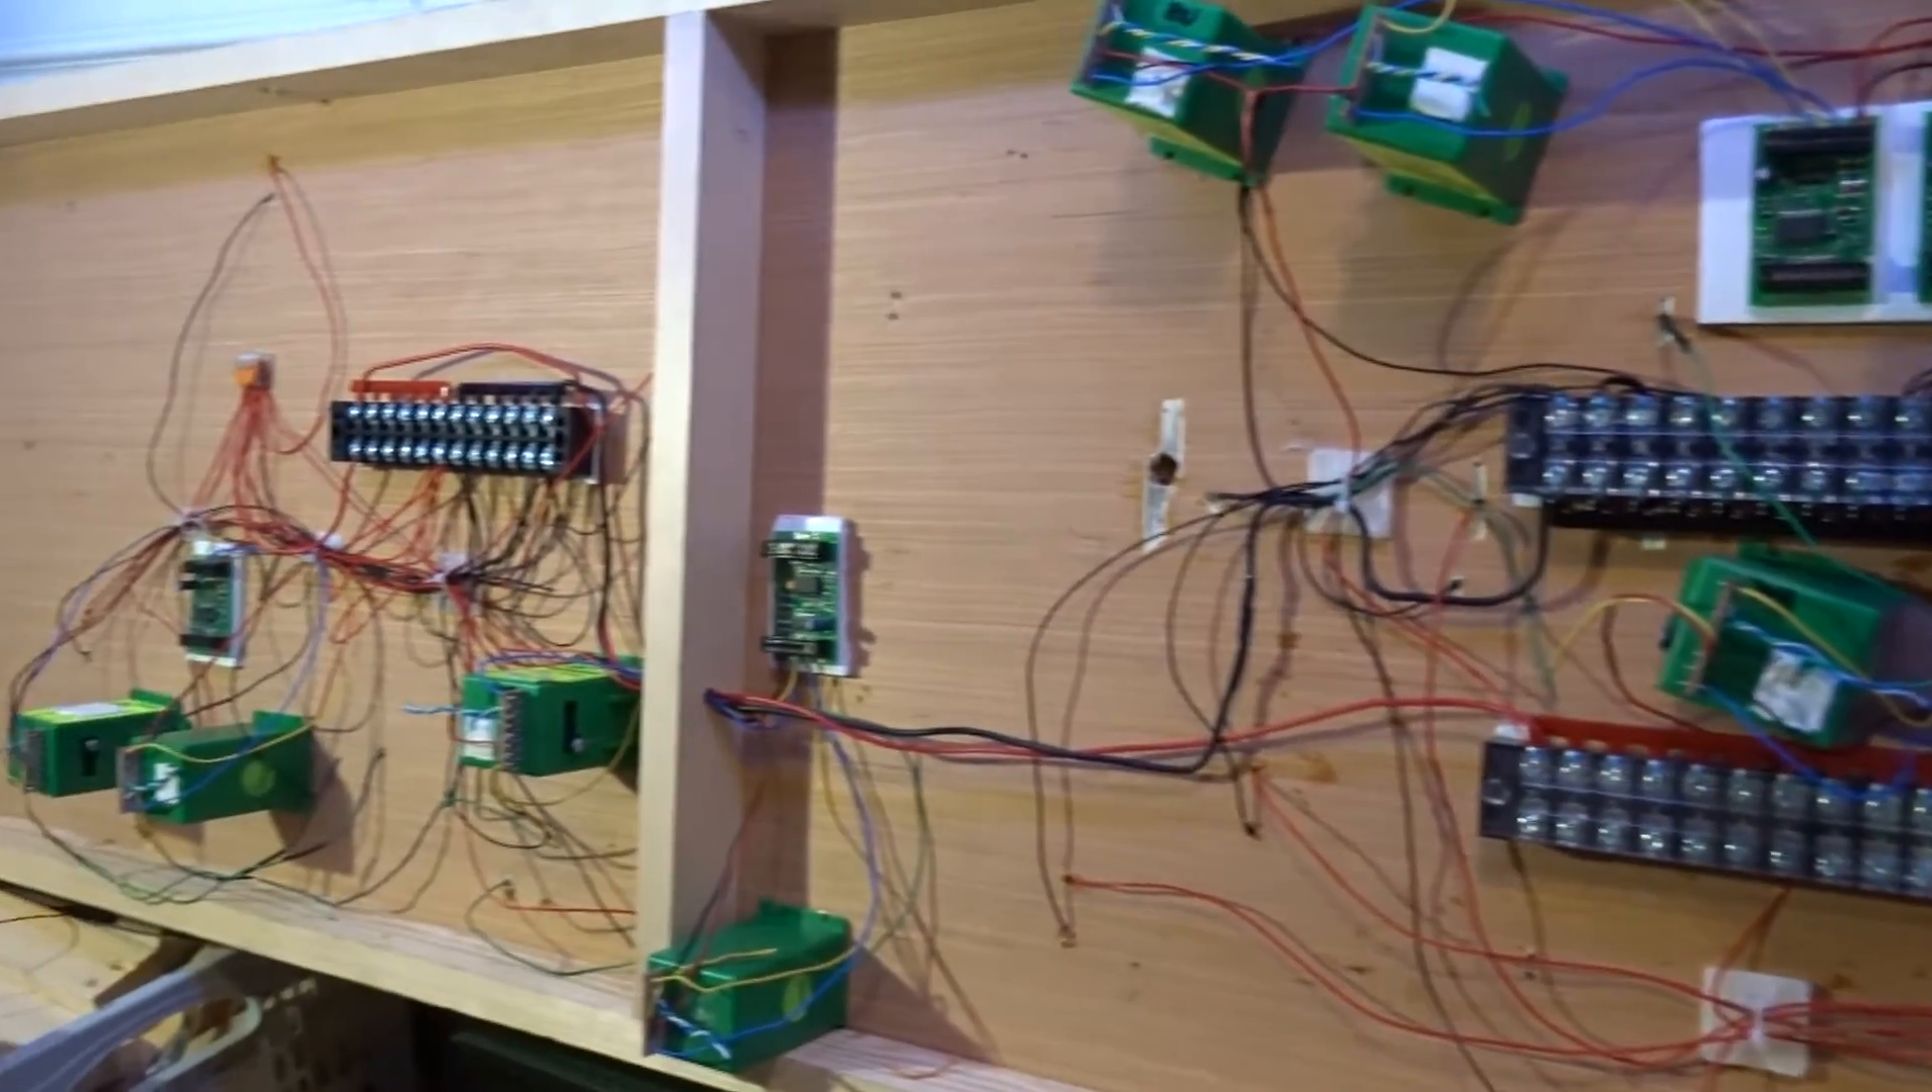I have put my bus bars in place, it has tidied the wiring up no end.